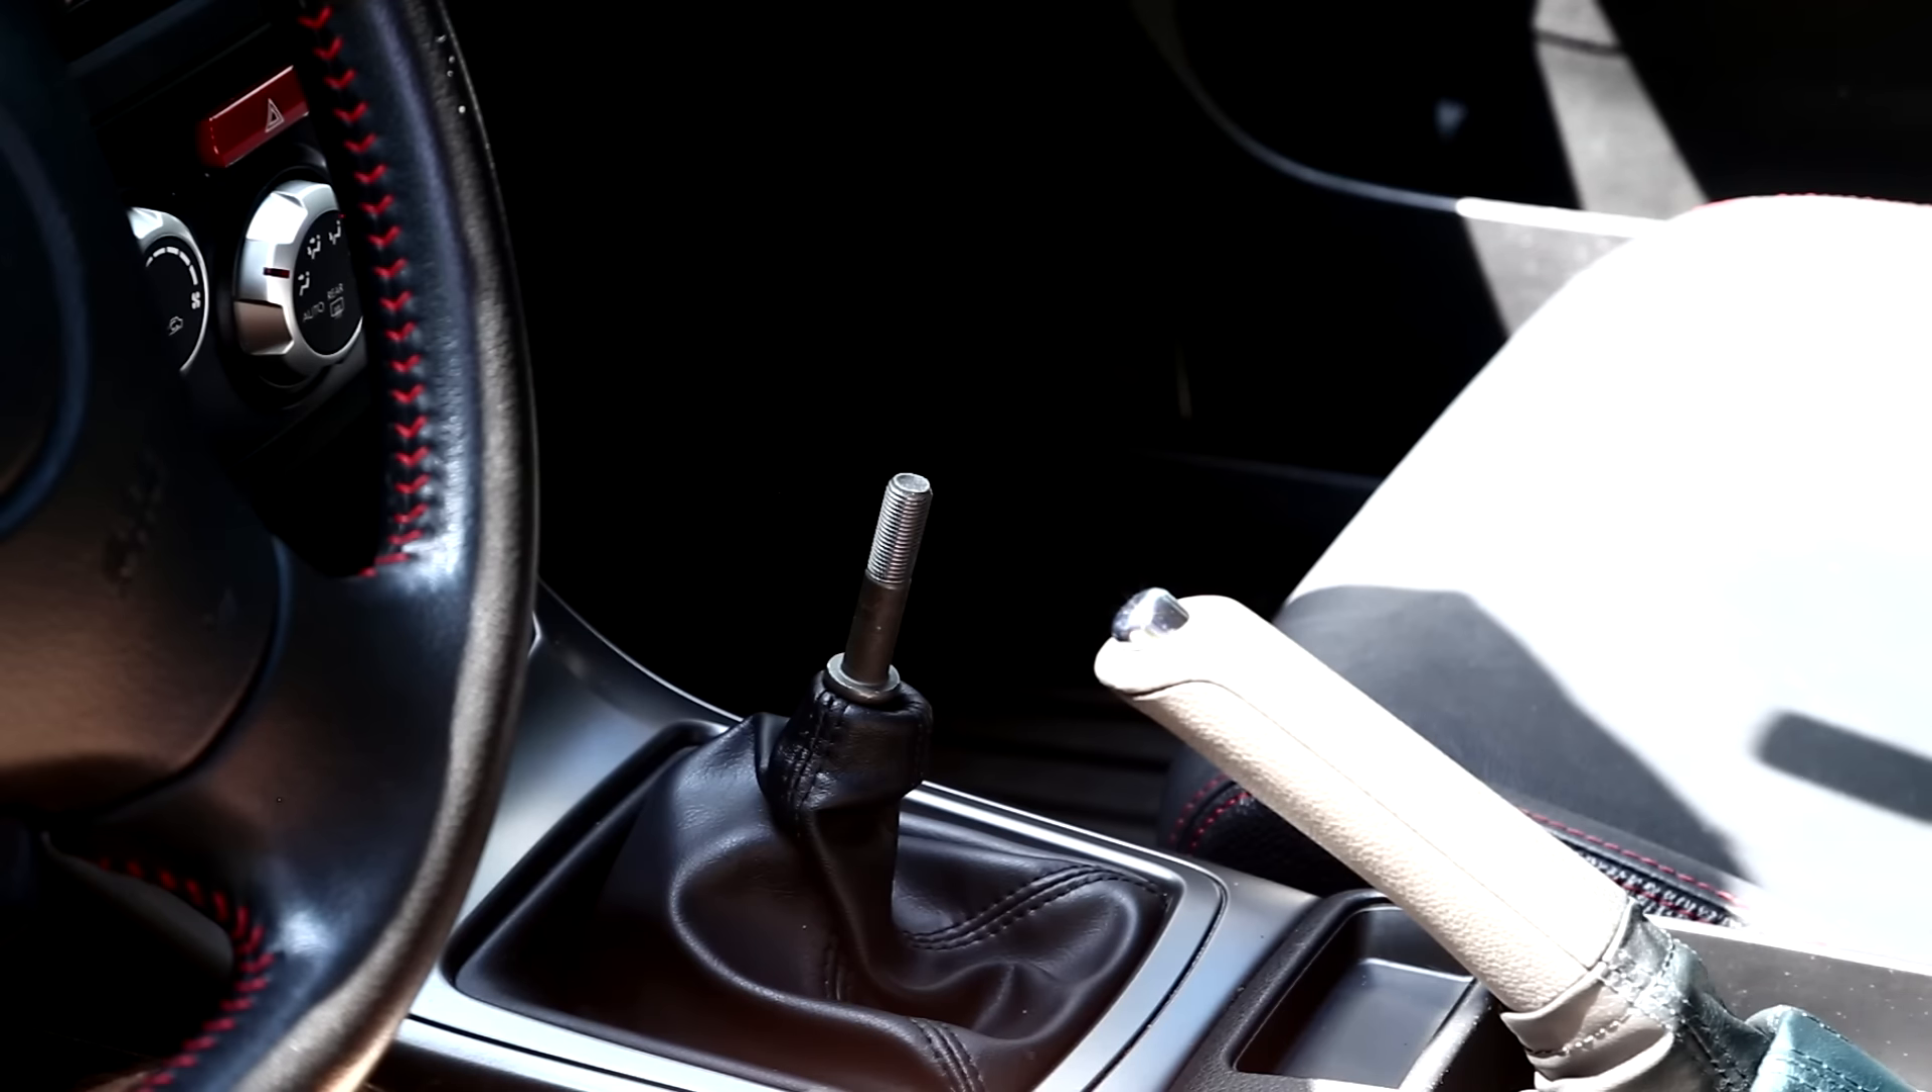Then, I unscrewed the stock knob.